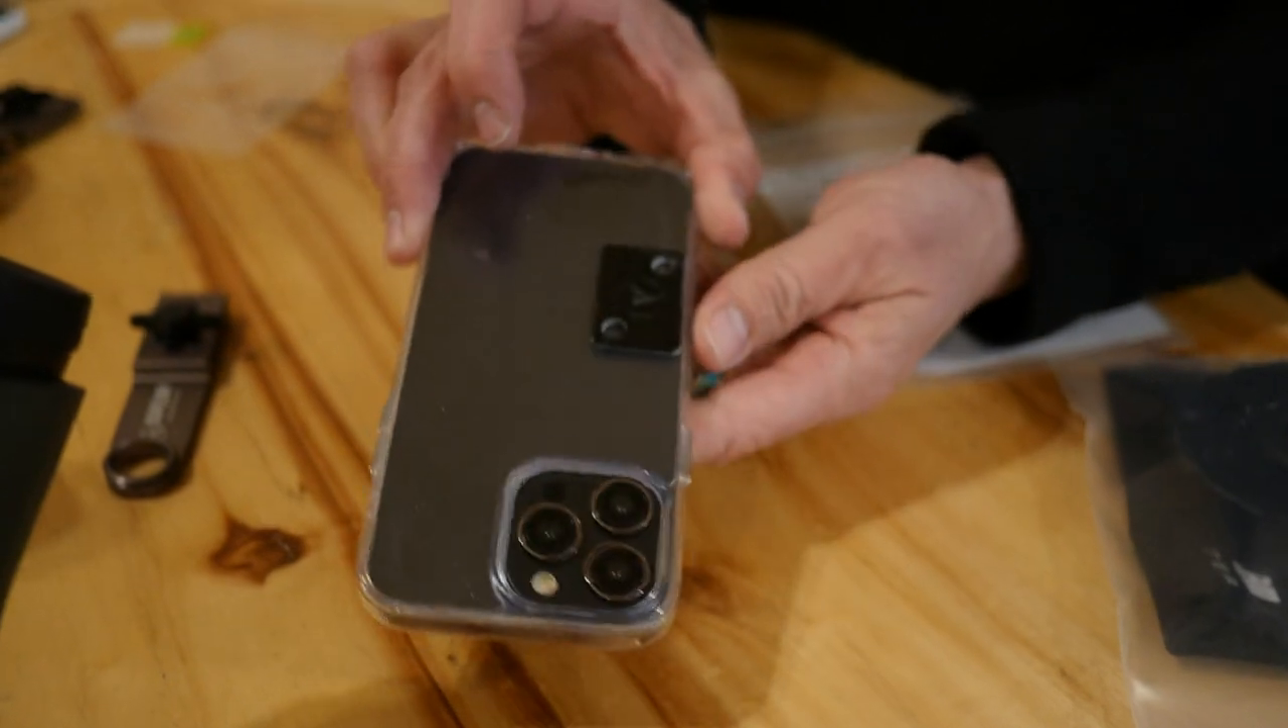So now we have the metal receiver plate stuck to our phone case.